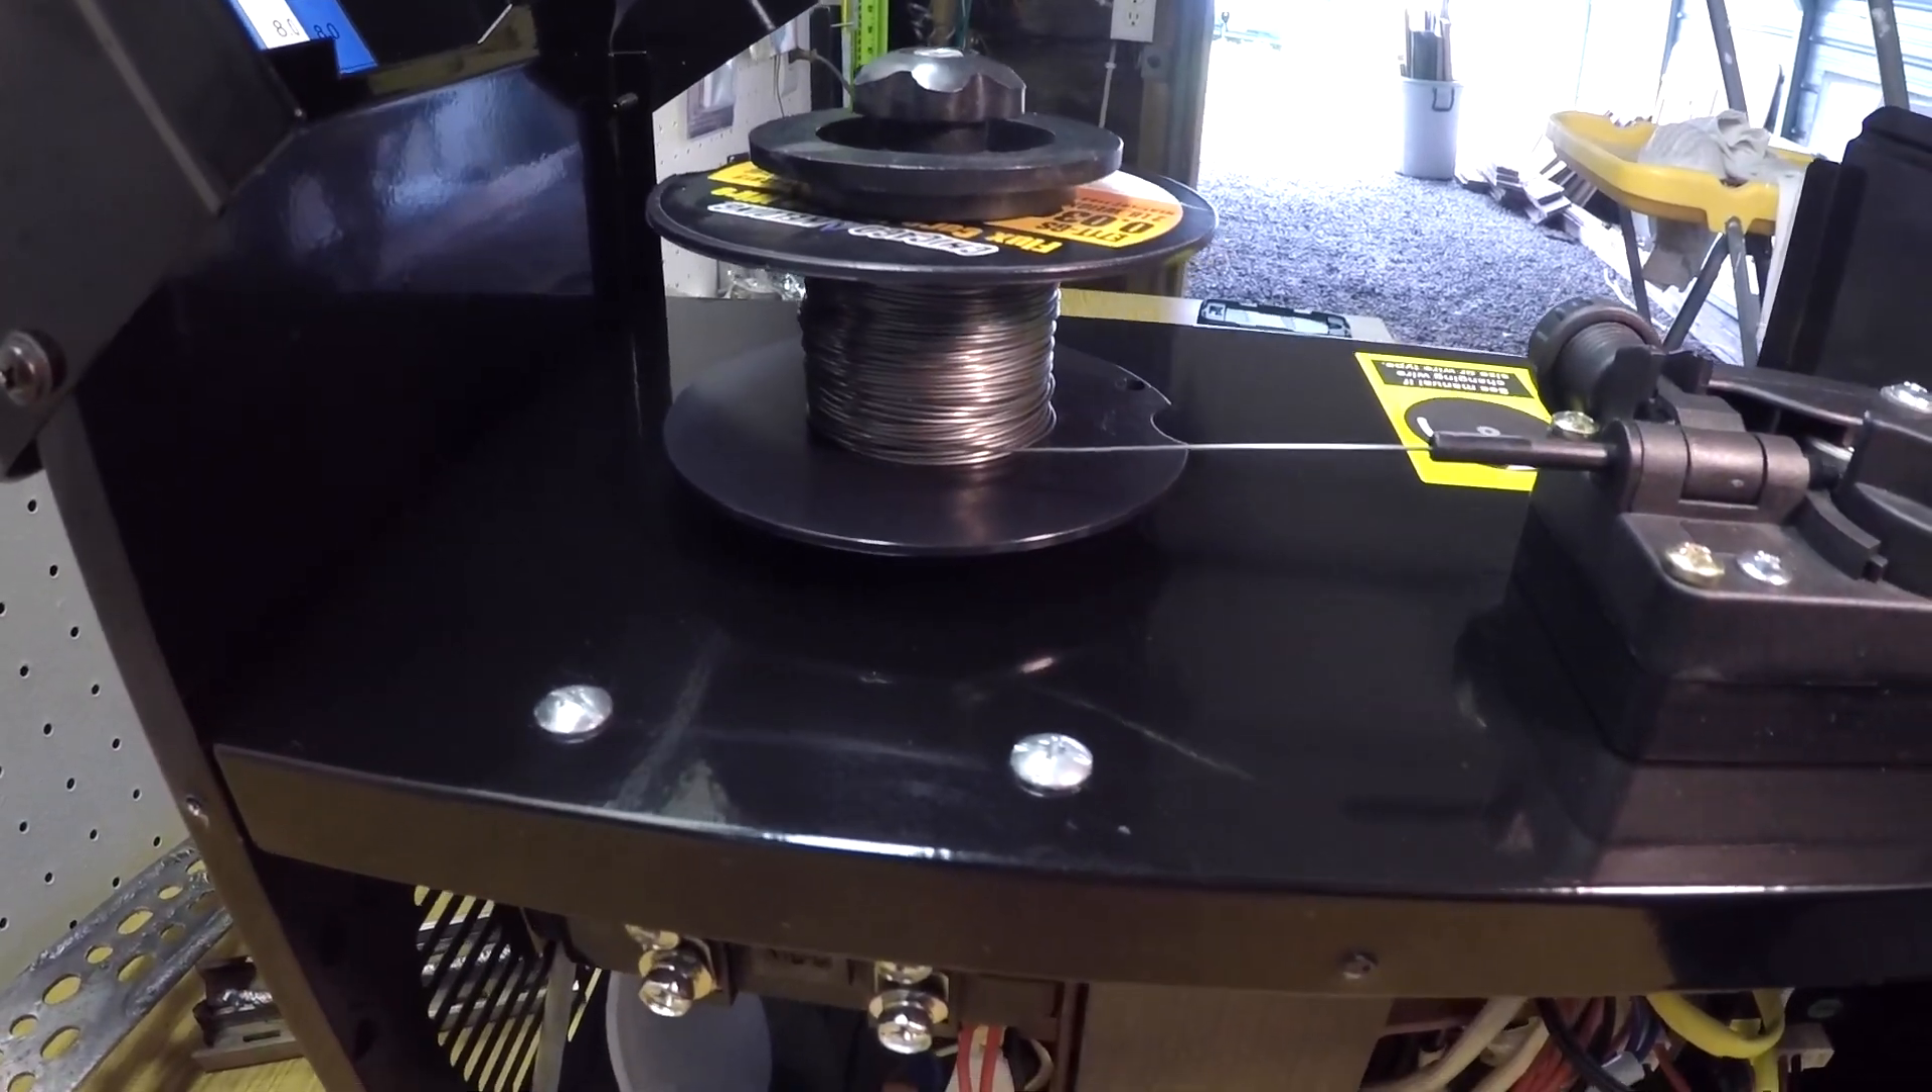And I just have two pan head screws in the top.